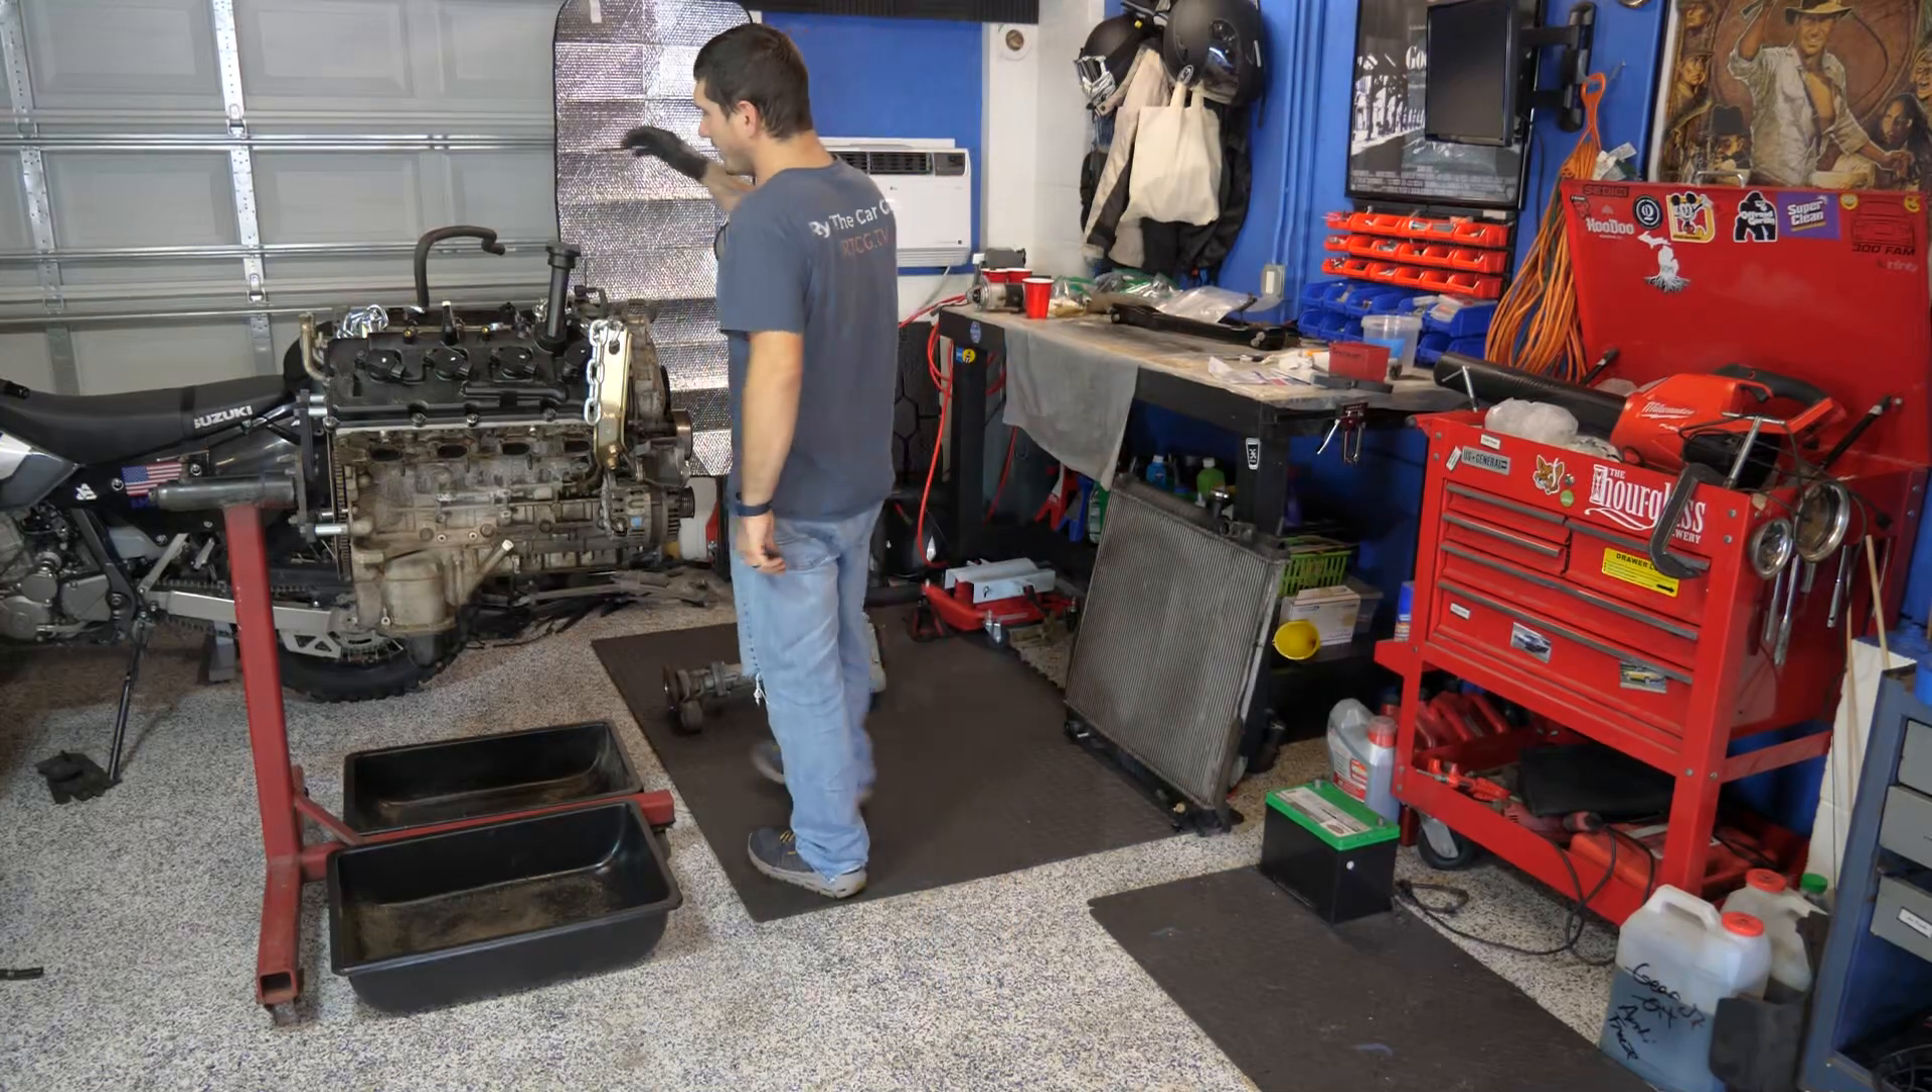Now that the engine's up on the stand, you are ready to do your work.